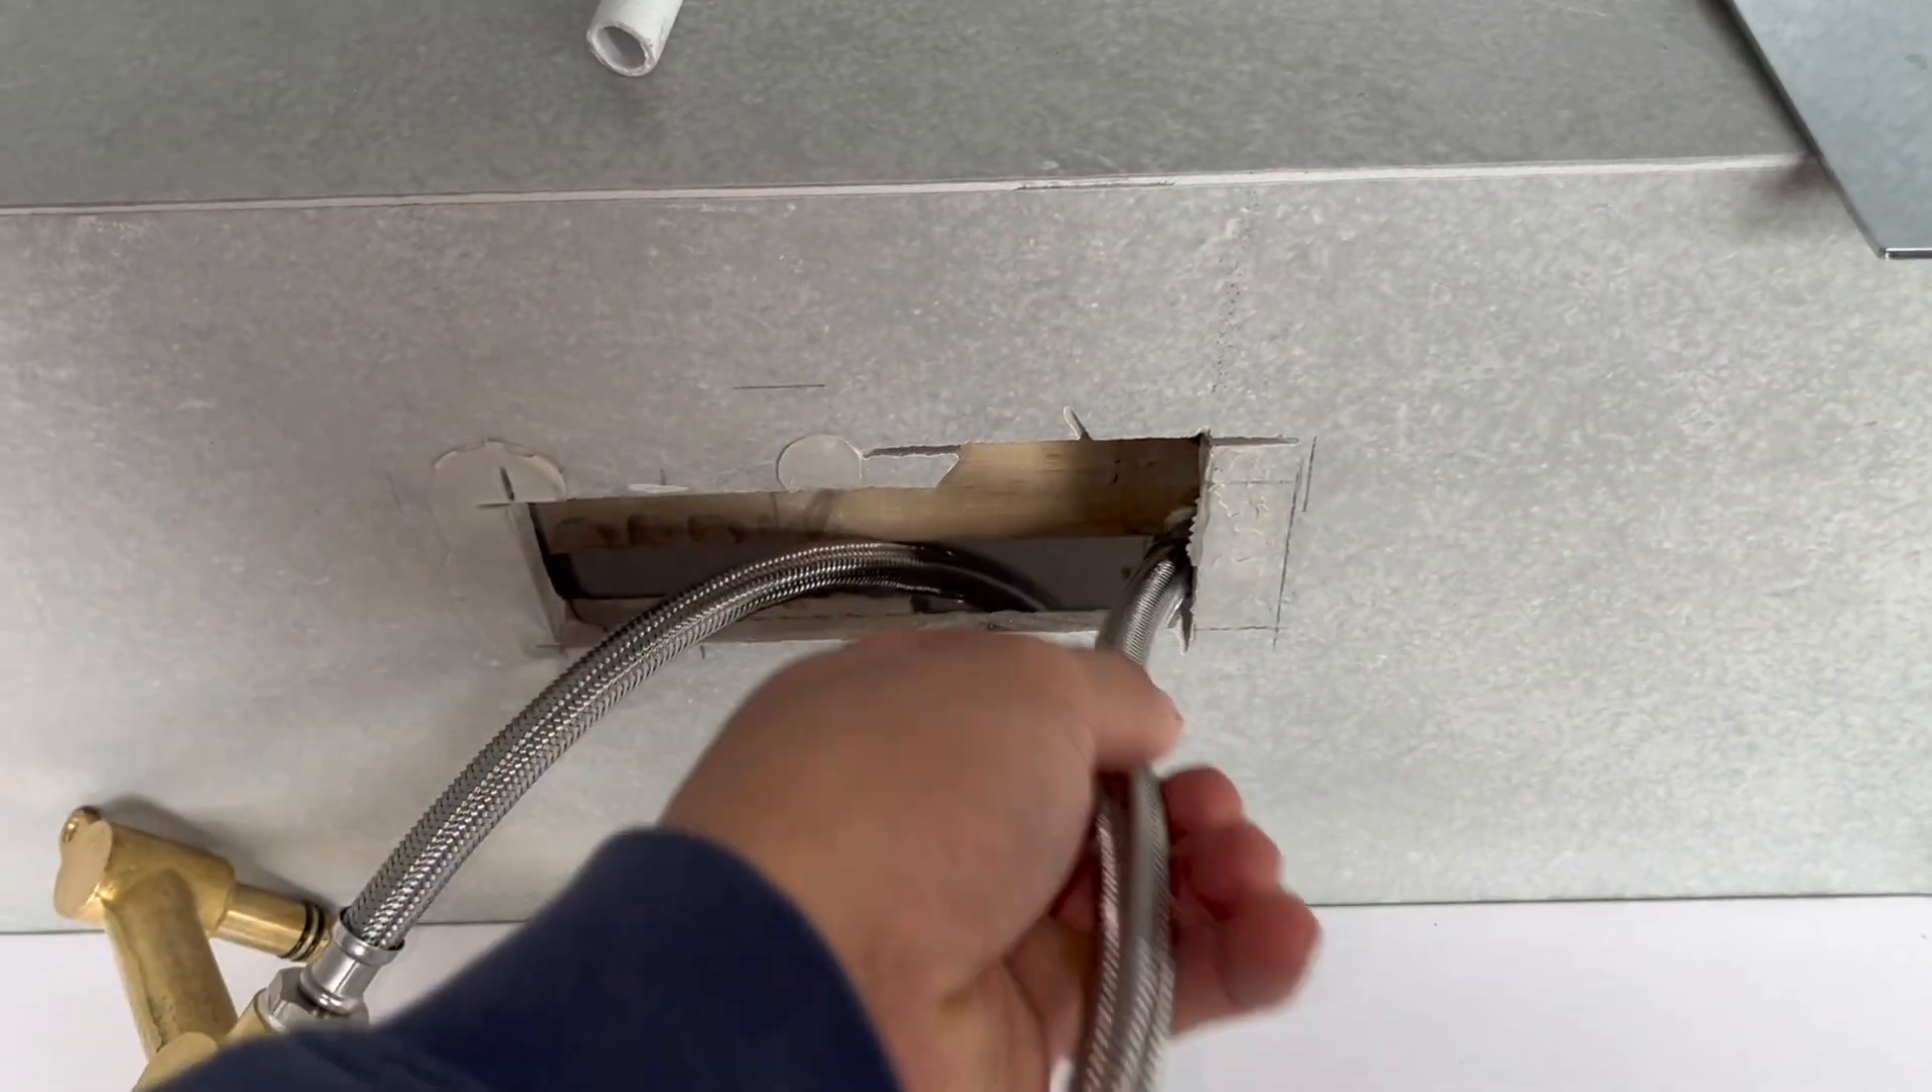So i've already put the flexis onto this tap.